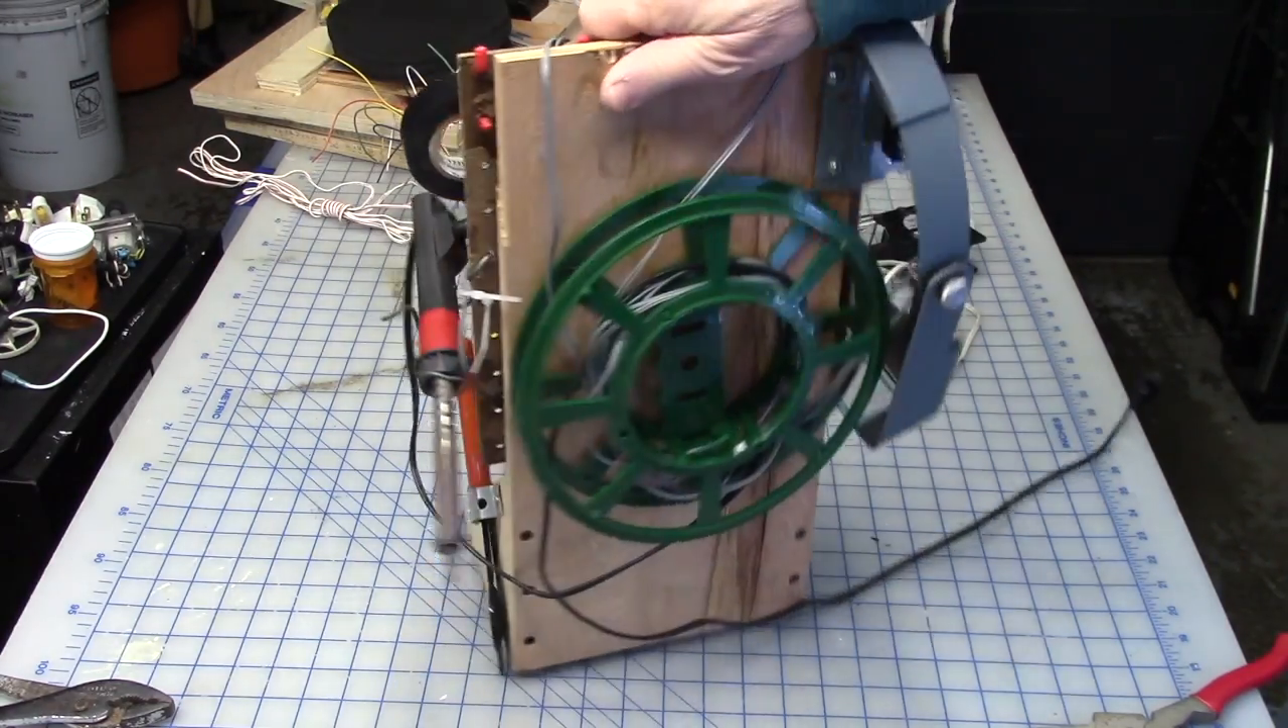I attached a small cord reel to the back. So now the wires can be wrapped up and everything's neat.